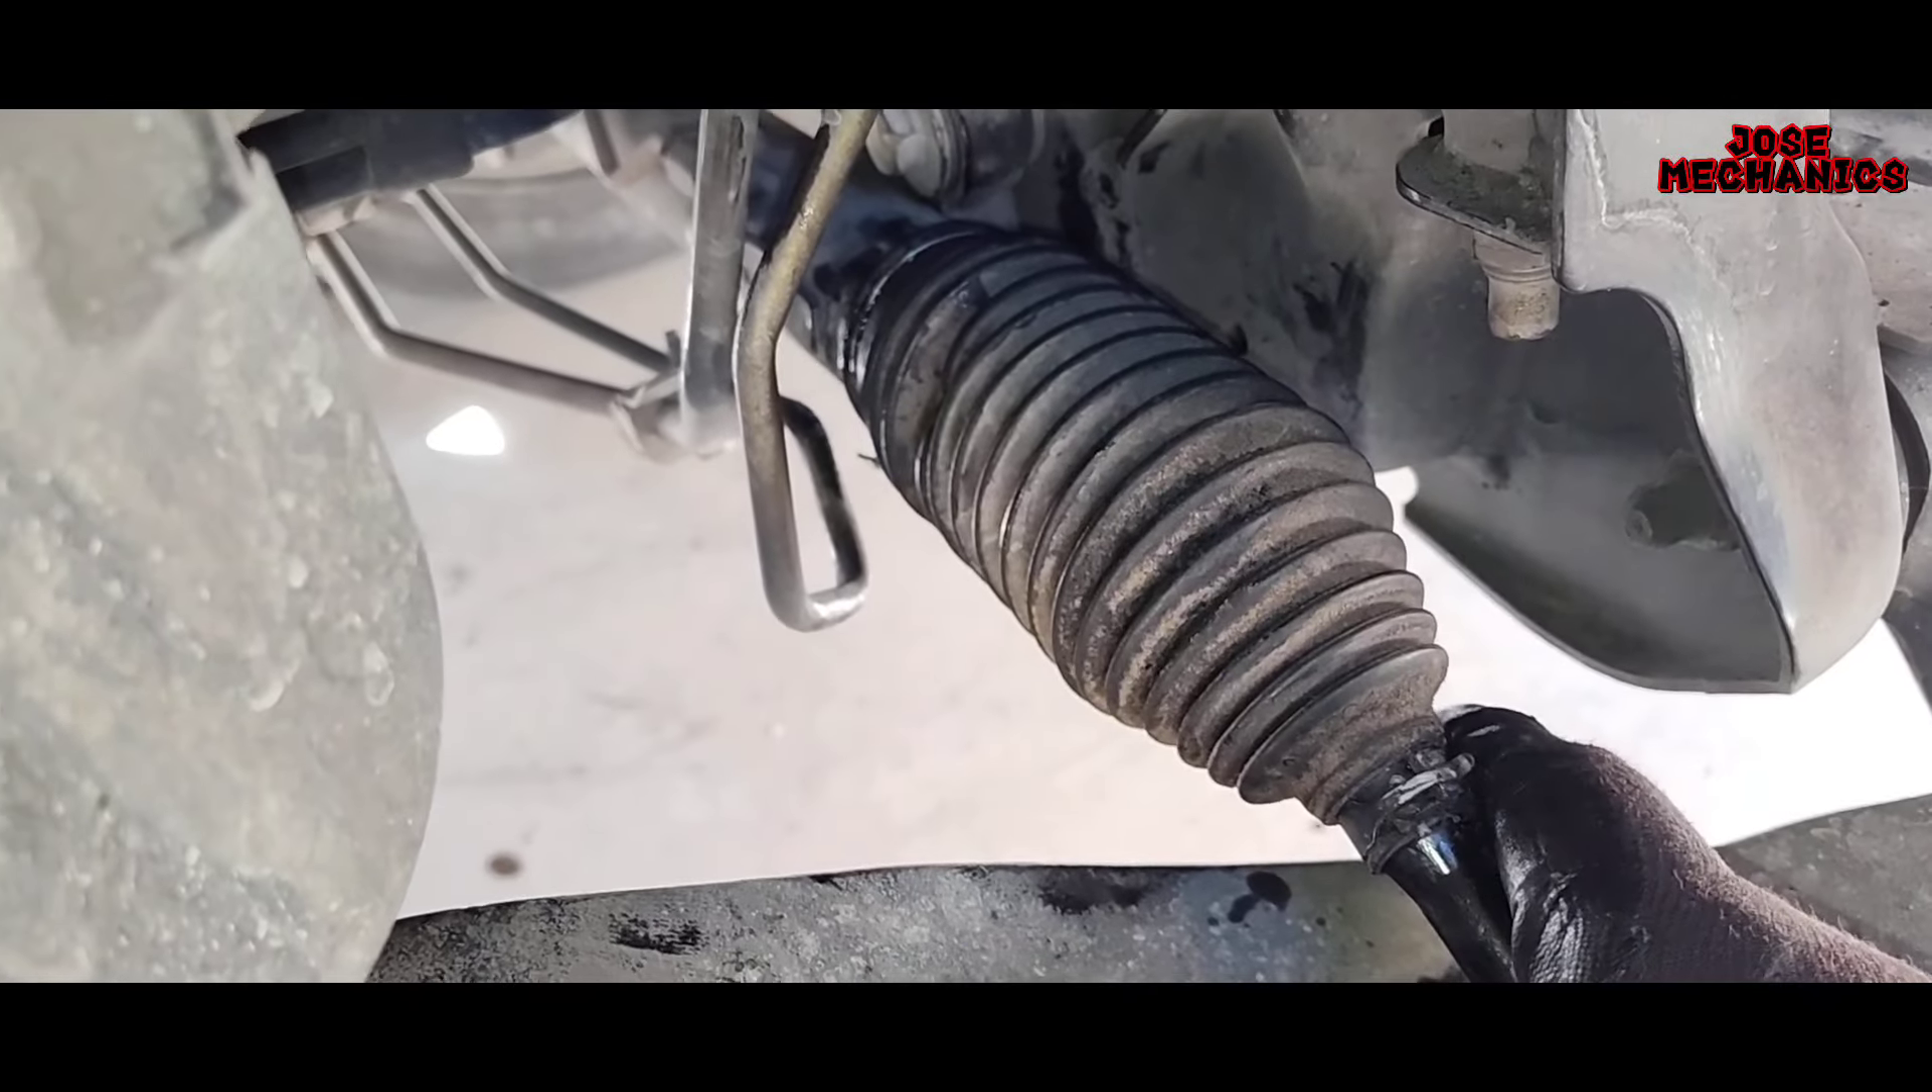Aquí ya quedó la bota instalada.